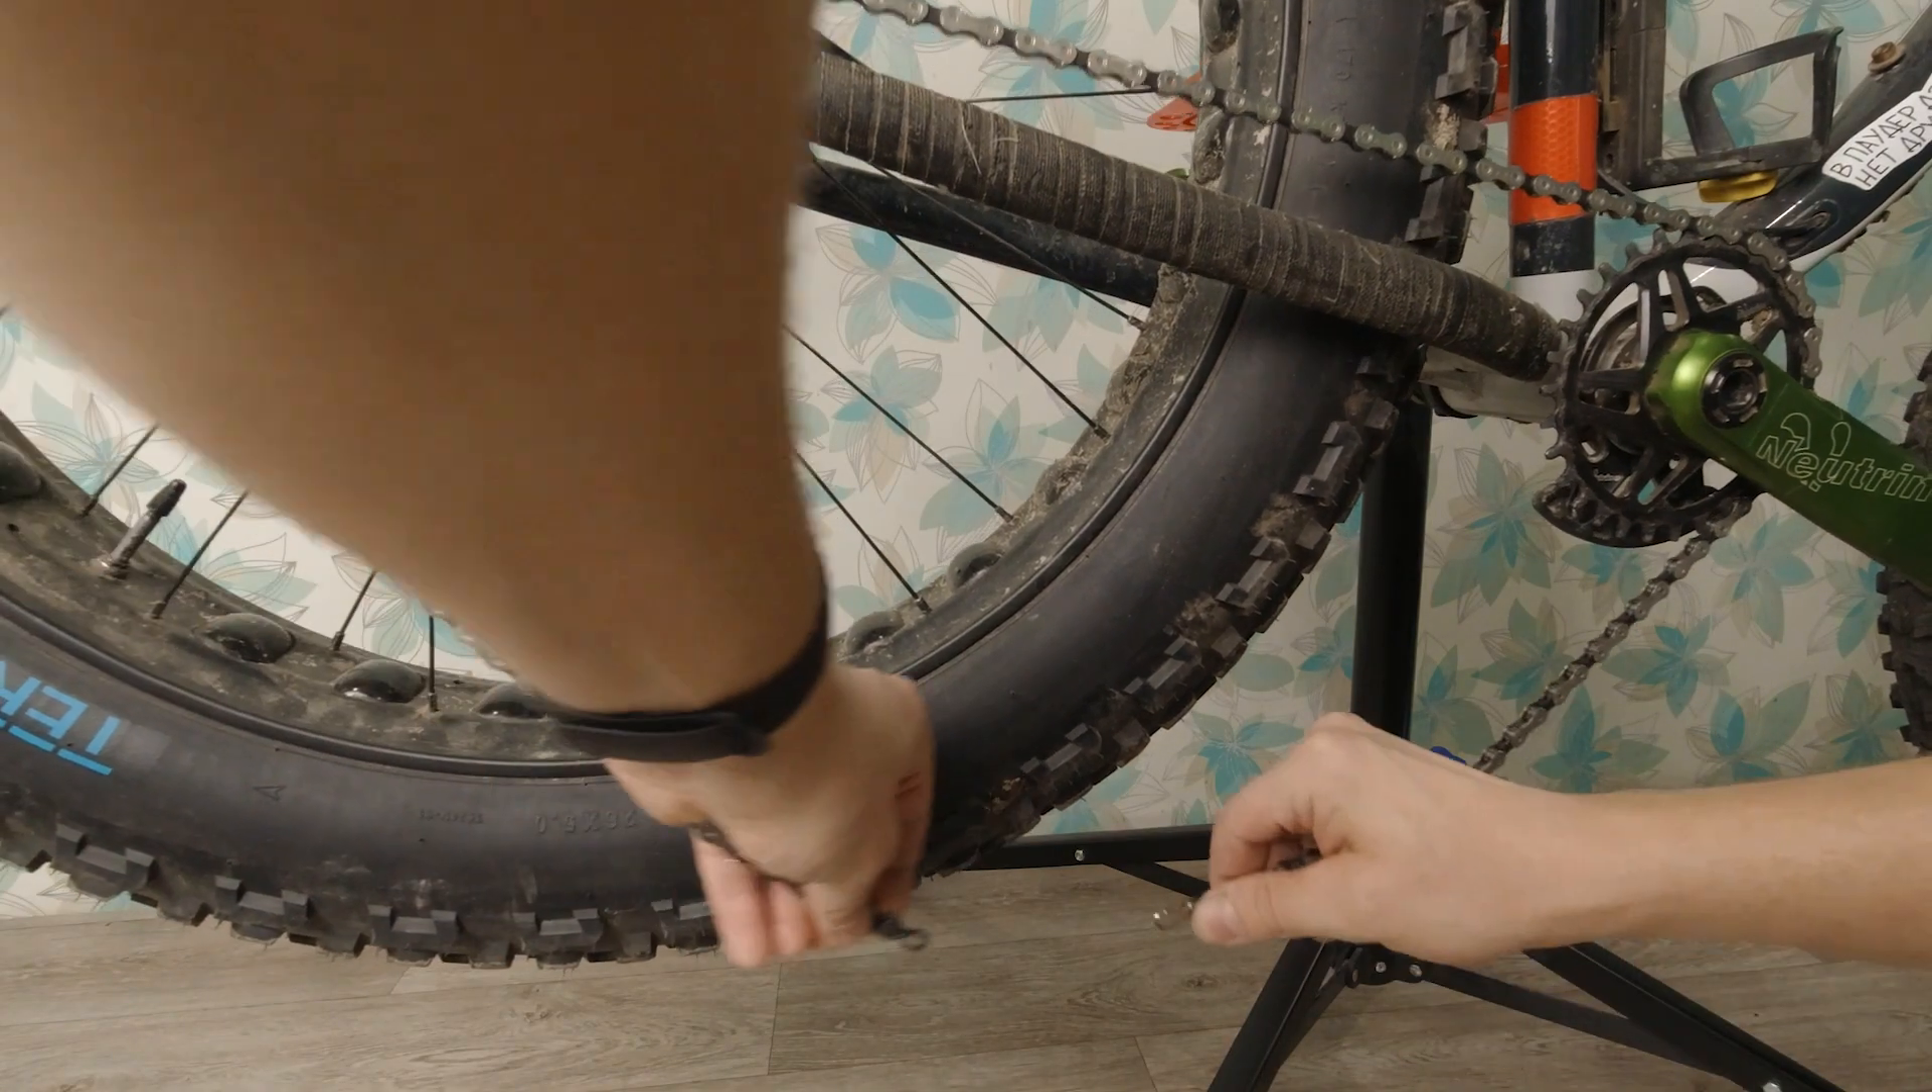Цепь установили. Теперь нужно её замкнуть.